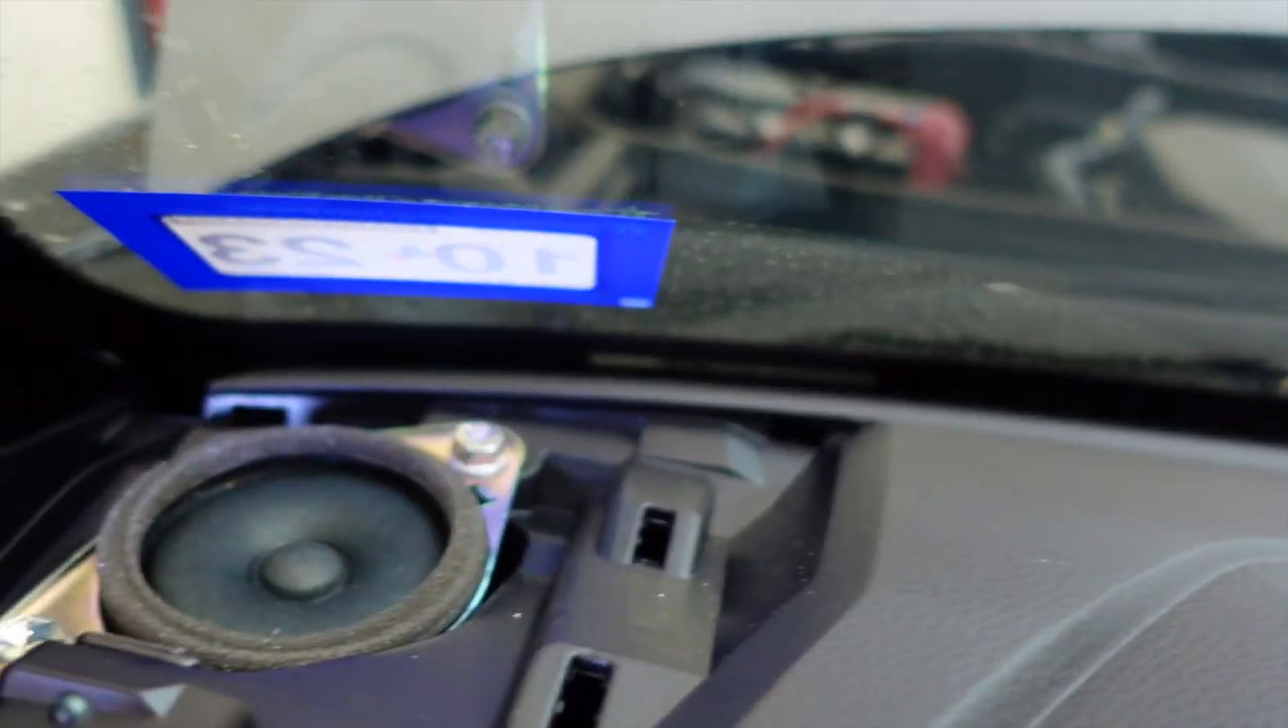So we now have the speaker exposed, if you will.